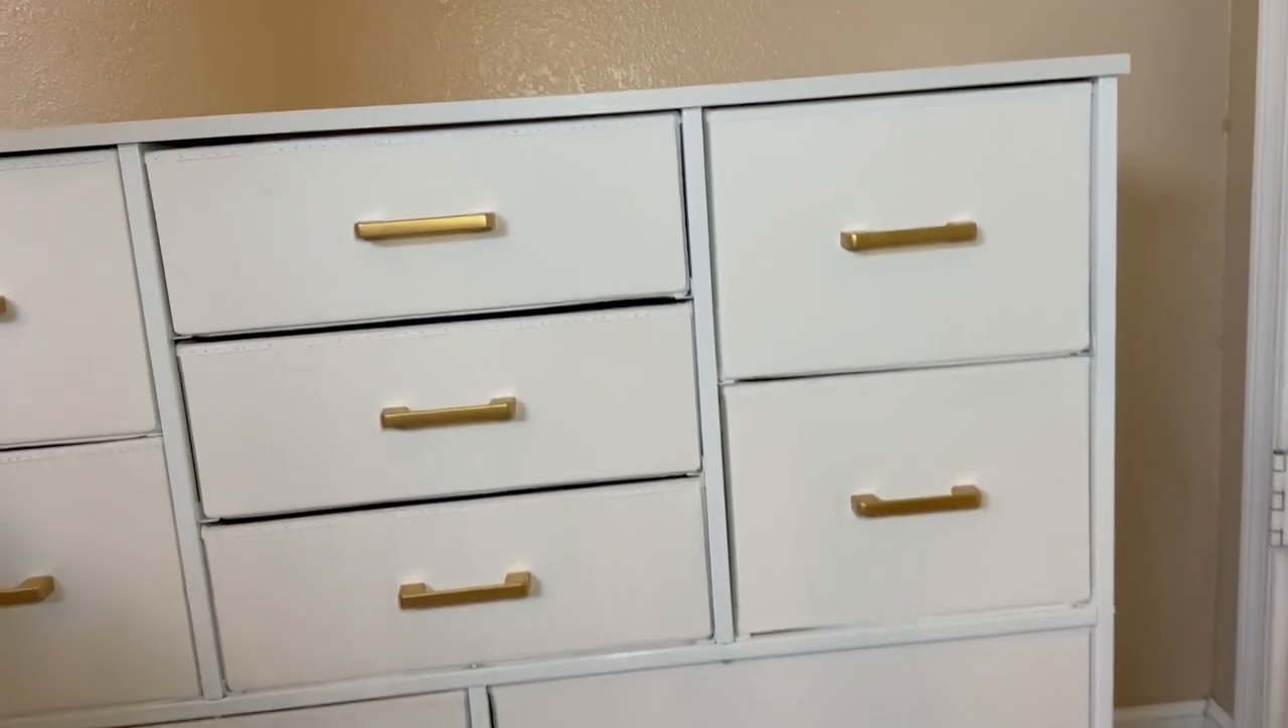All right so here is the drawer set all put together and I am in love with it.